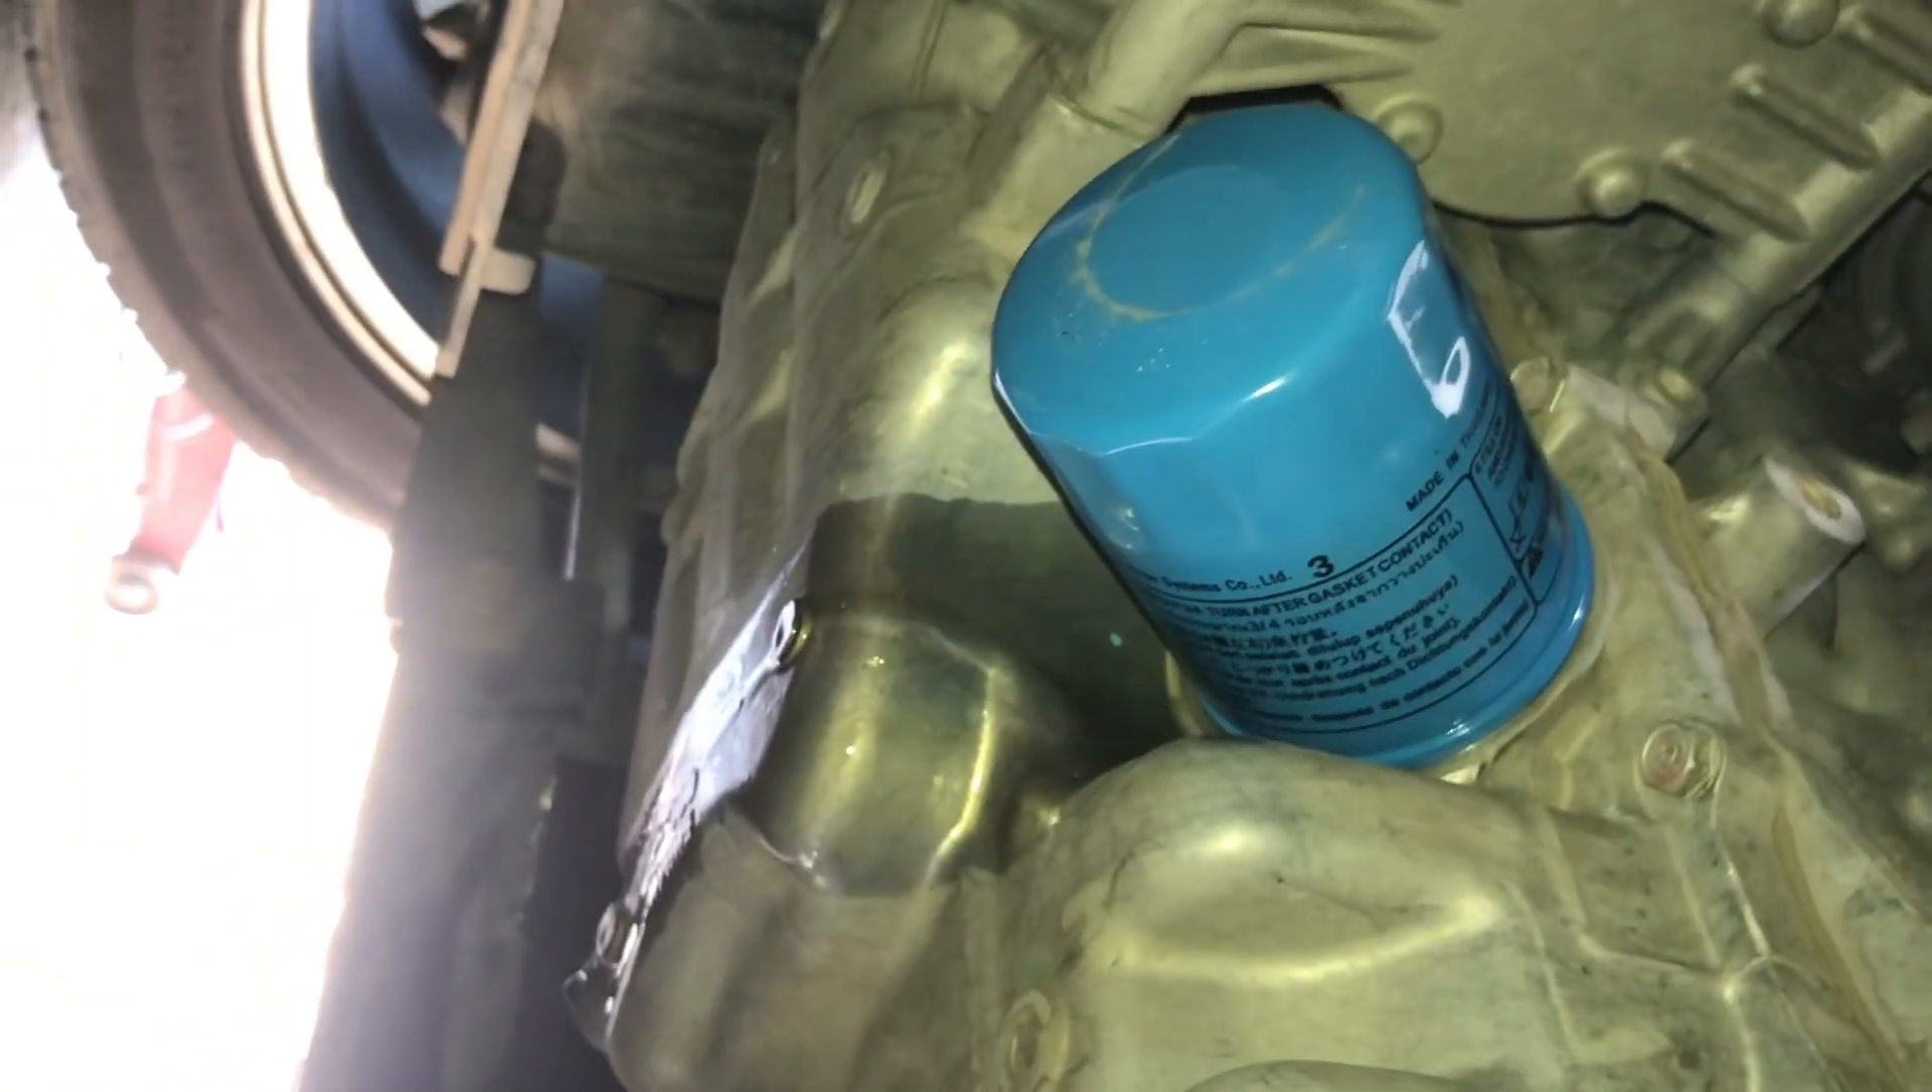آئل فیلٹر ہمارا فٹ ہو گیا۔